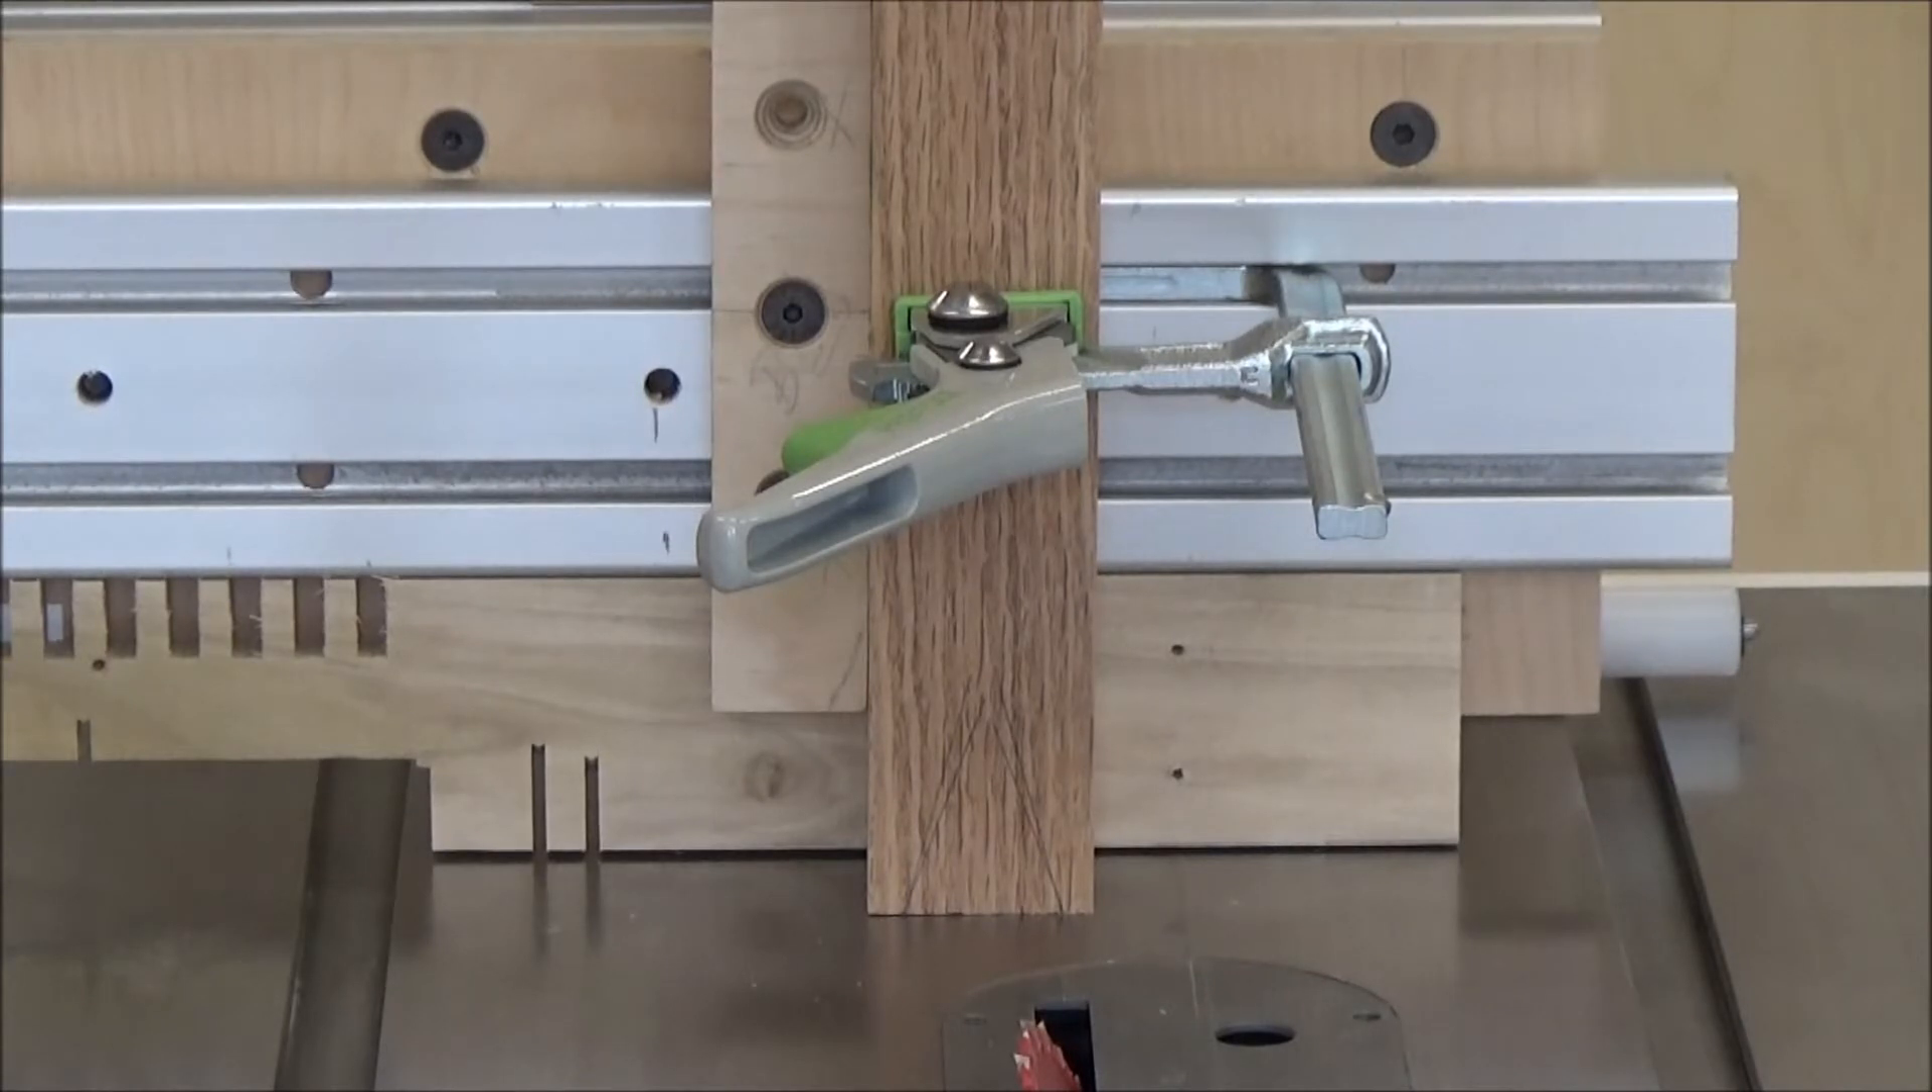See that I've got this block mounted up to my box cutting jig that I made a little while back.